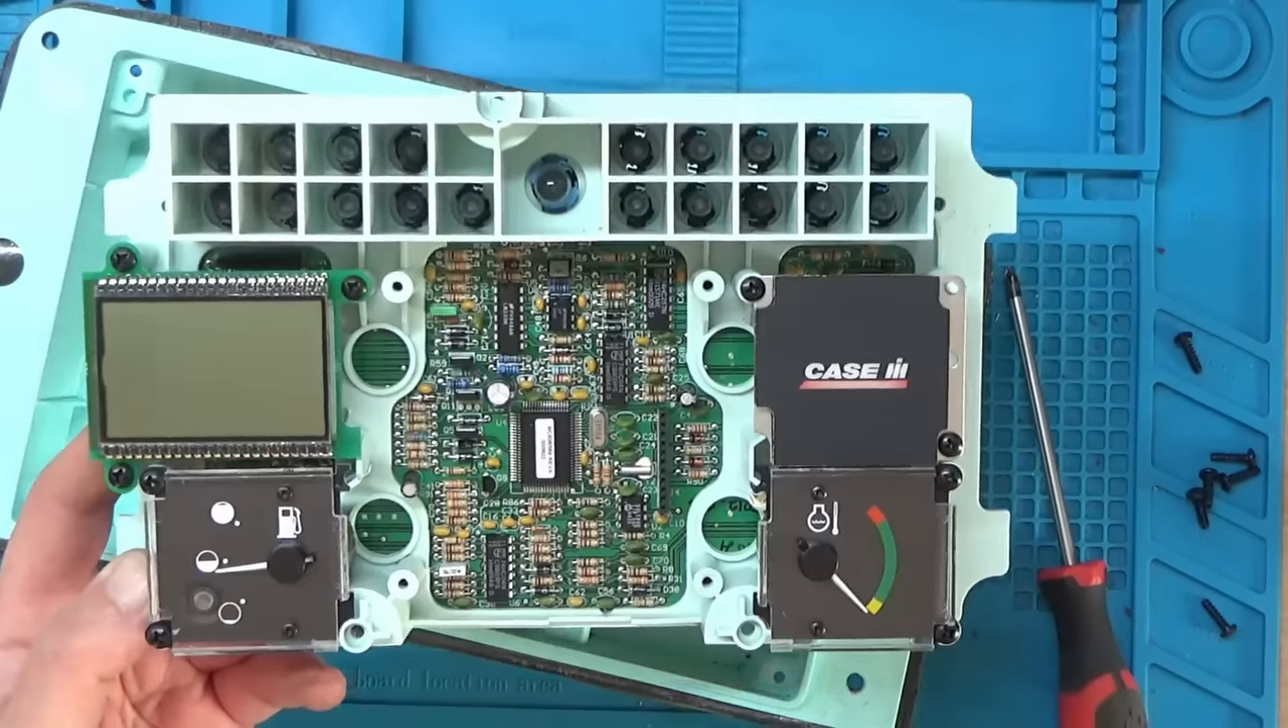So that's the board liberated from its case.